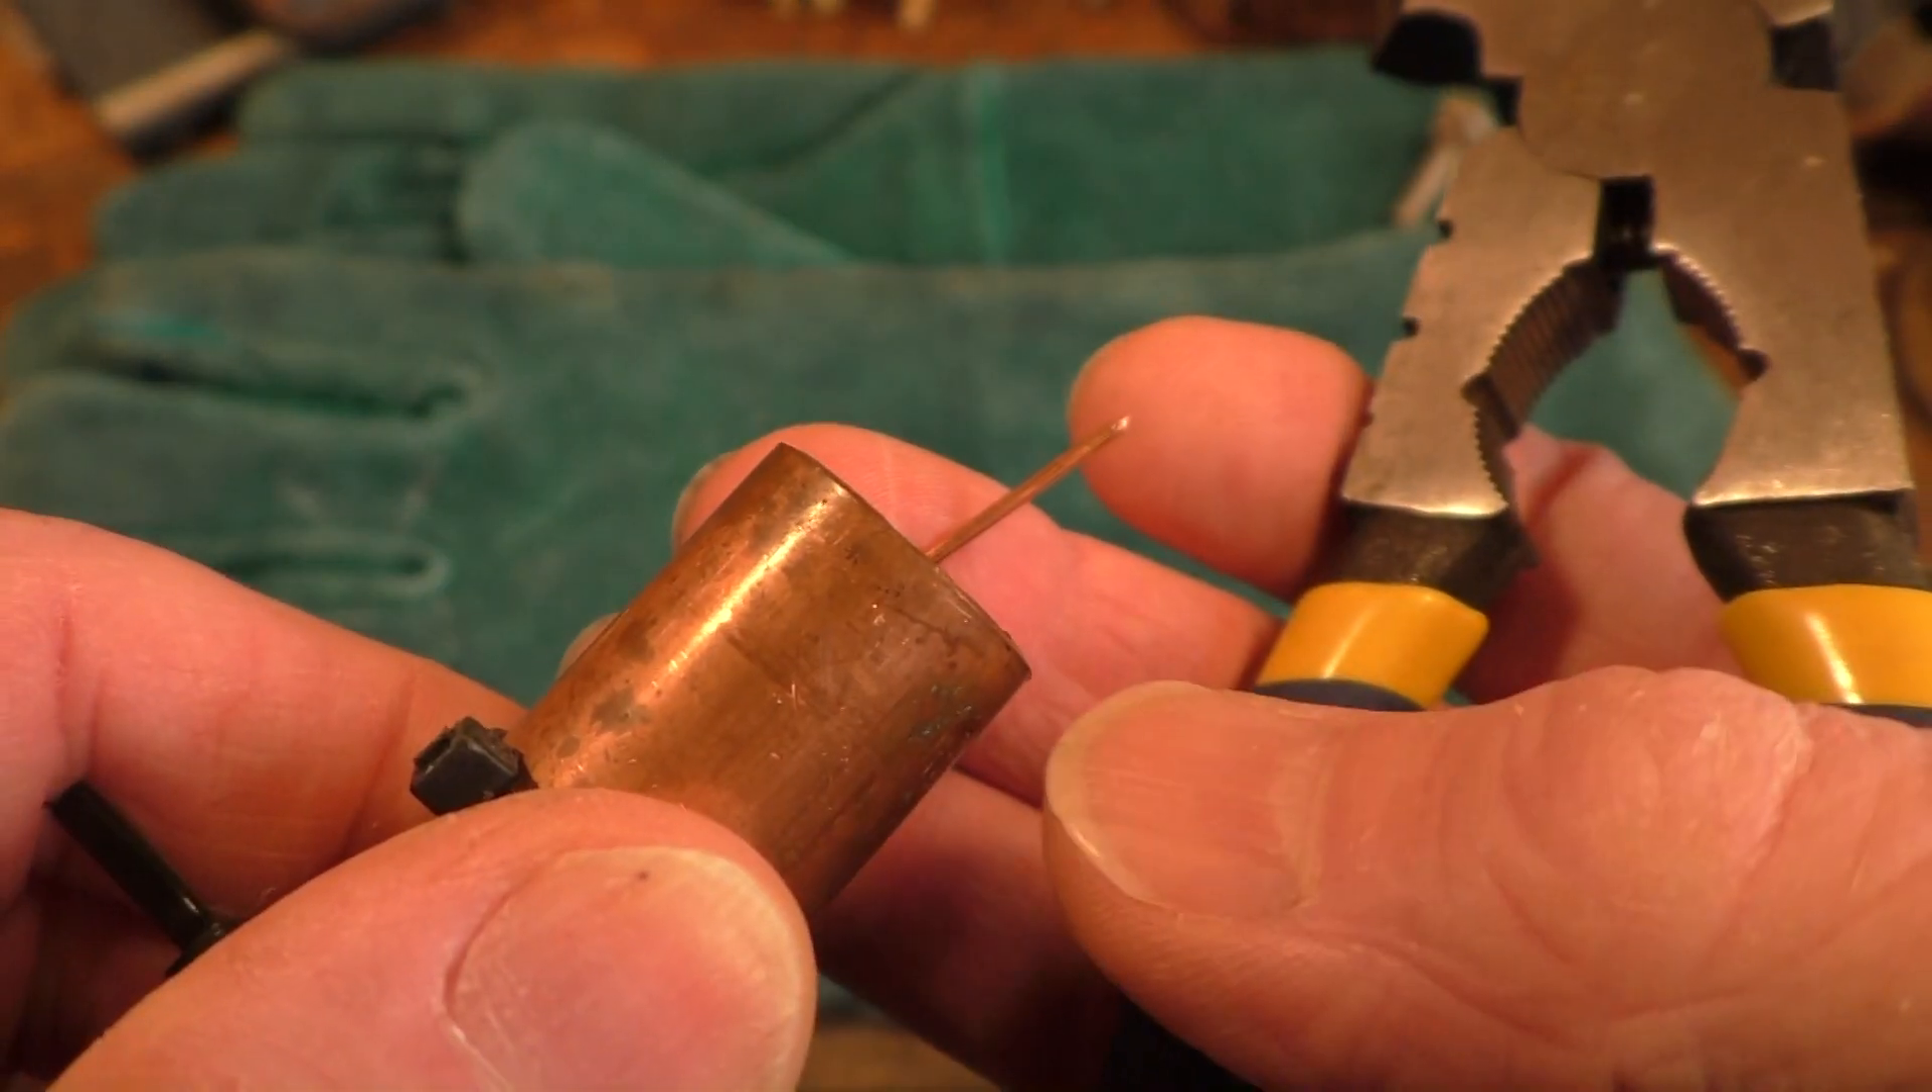As you can see the MIG welding wire is sticking out a little bit too far.